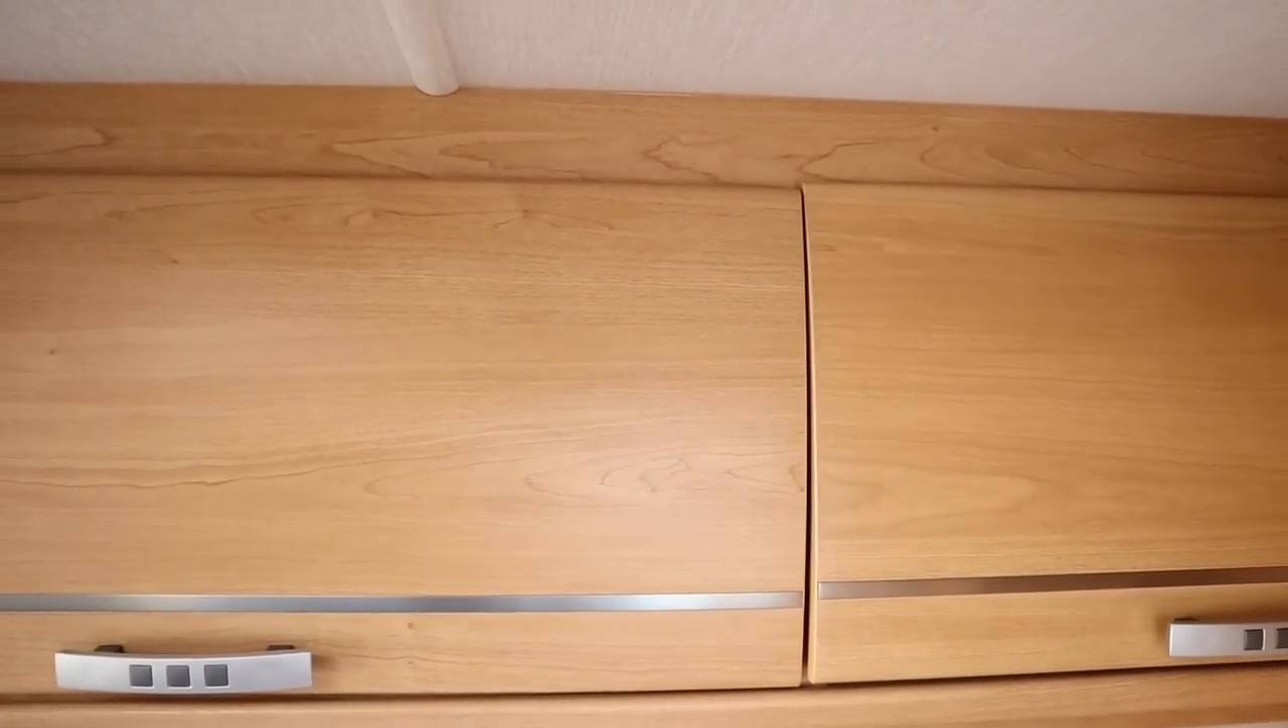I've noticed that one of these cupboards here is either damaged or just needs adjusting but if you can see they don't line up there and when i open the cupboard door it just drops down.